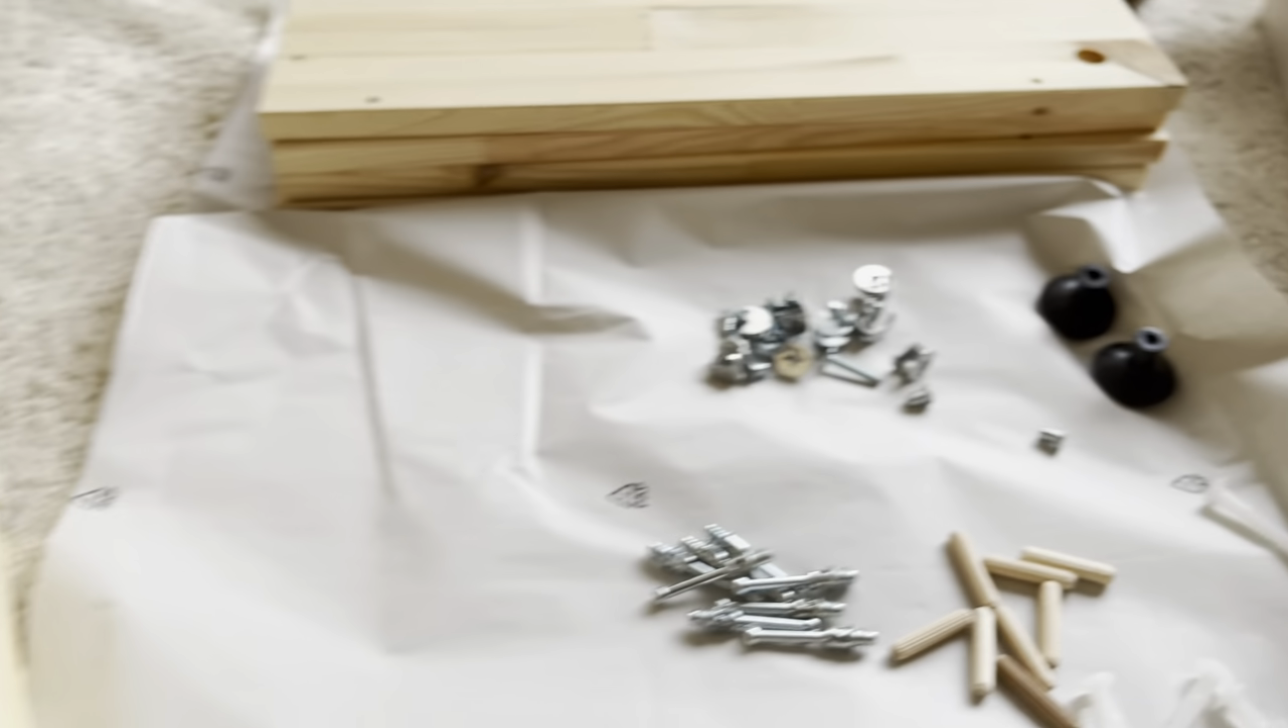And now we still have to attach here the knob for our drawer.